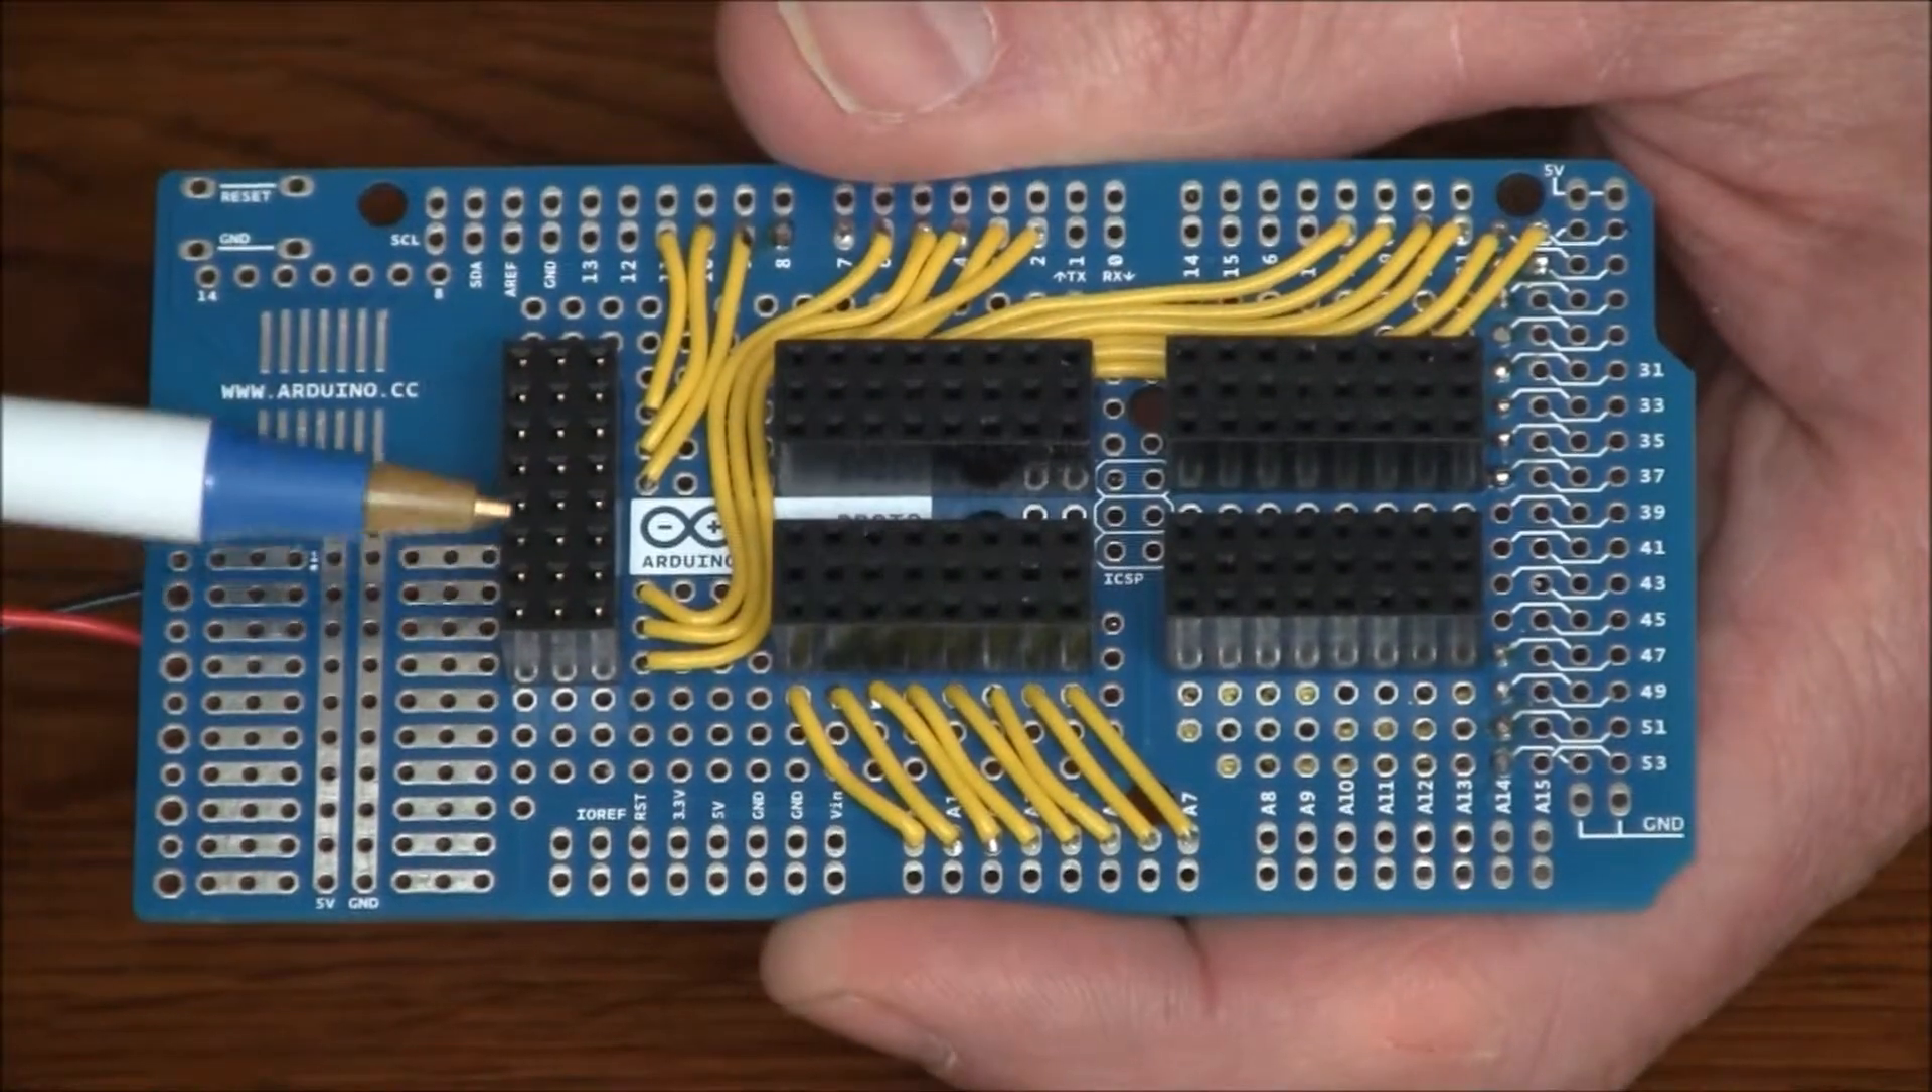So here's what I've got done so far. You can see I've got some of the connectors and wiring done.